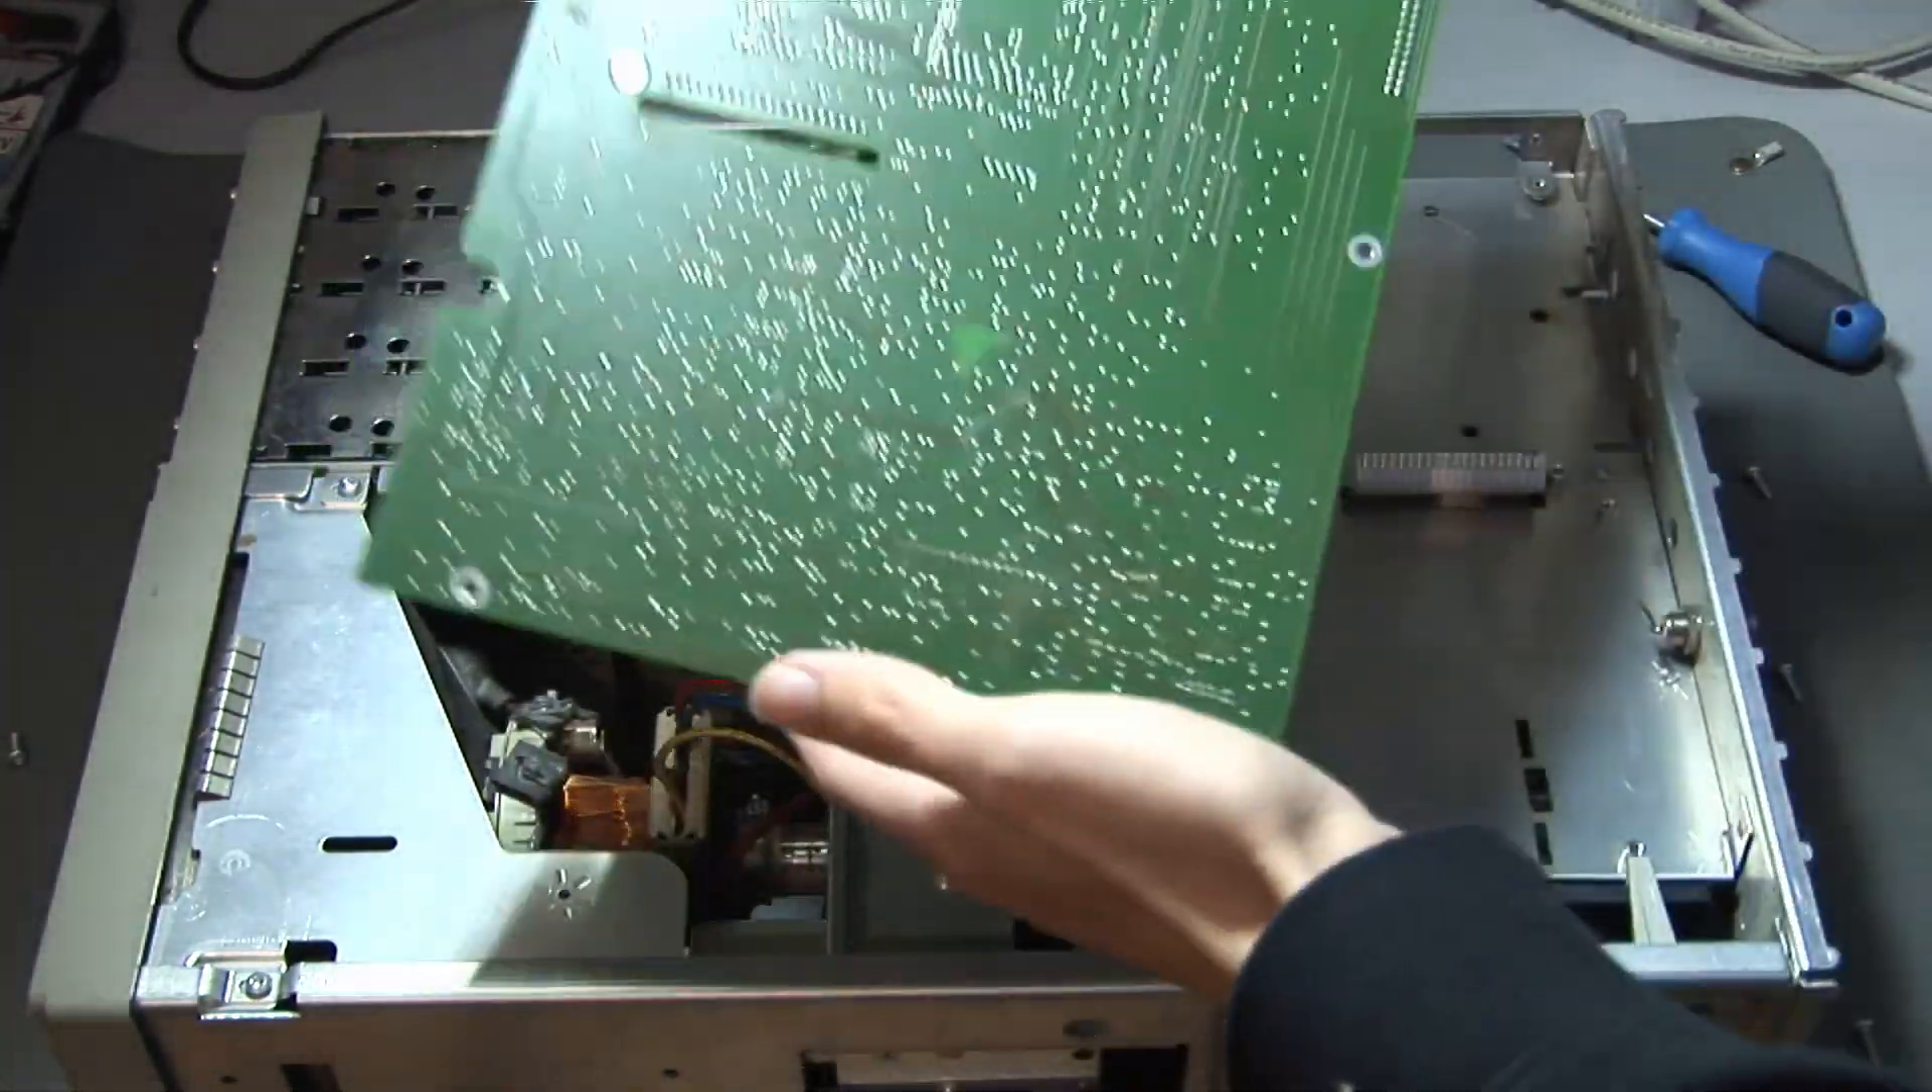Here we have the acquisition board of the oscilloscope removed.